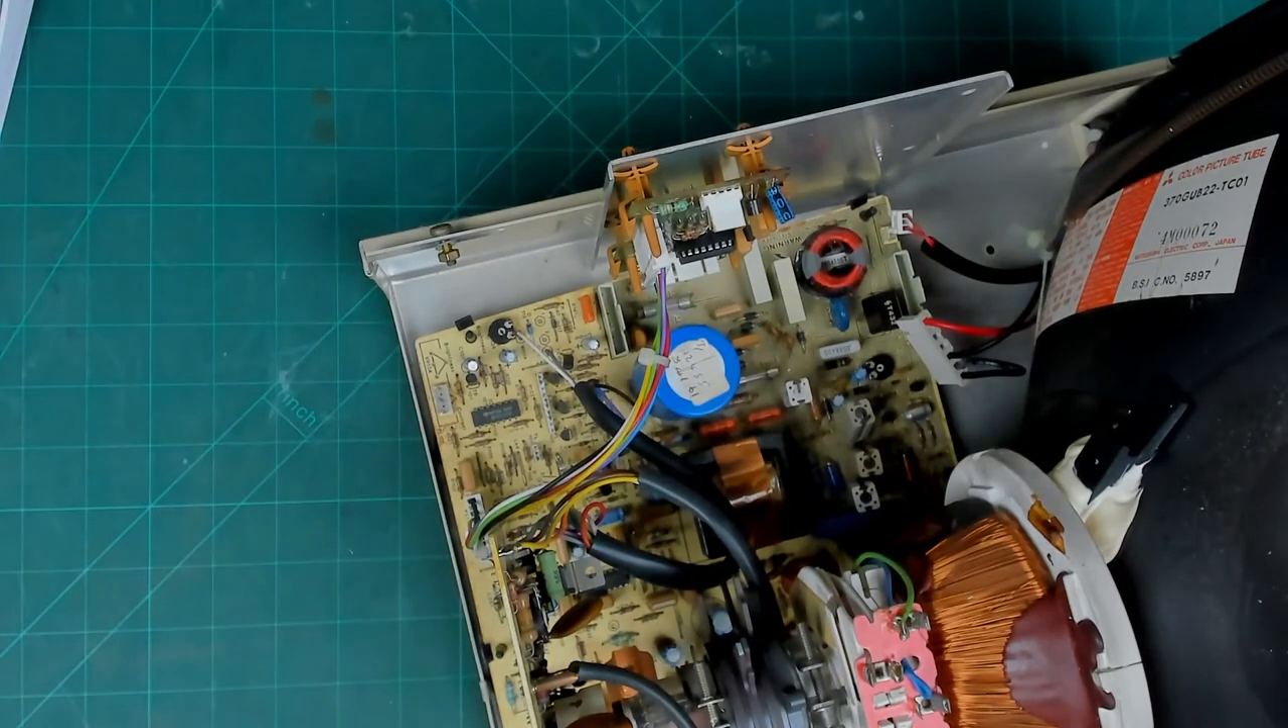All right so that's the whole of the rear panel out of the way.